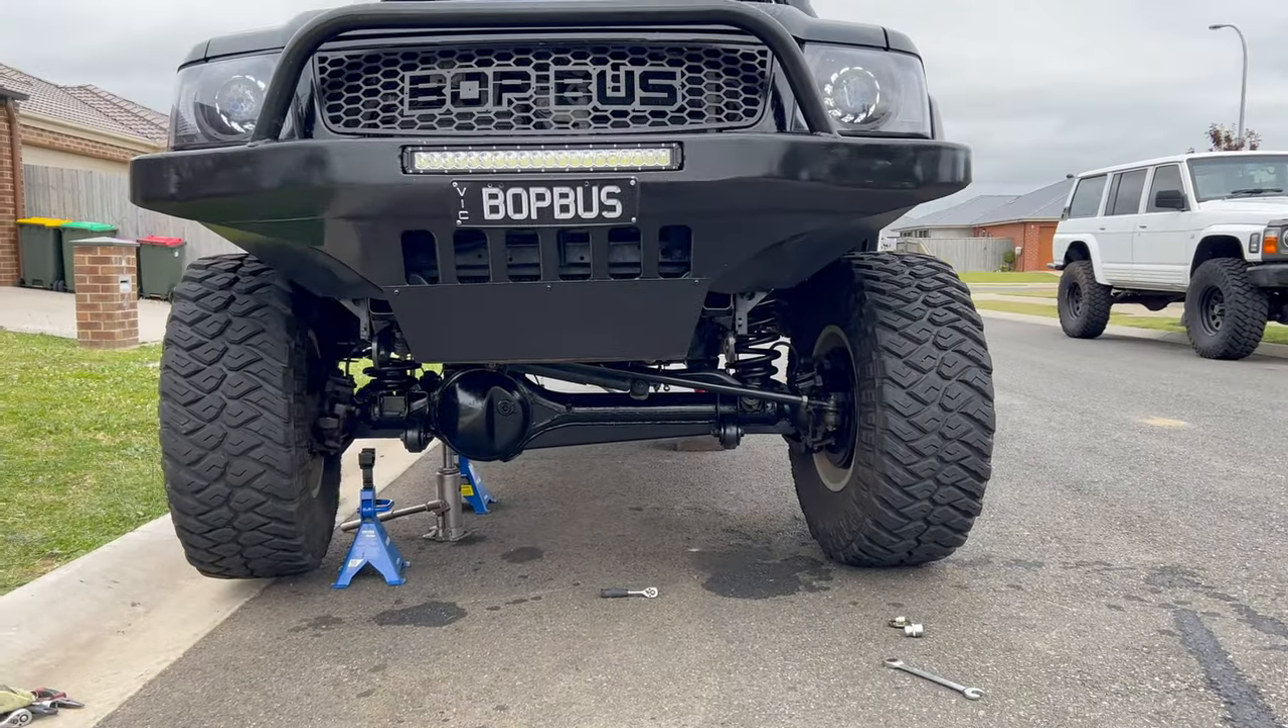Finally front is all together now wheels are on all the arms are on coils are in.